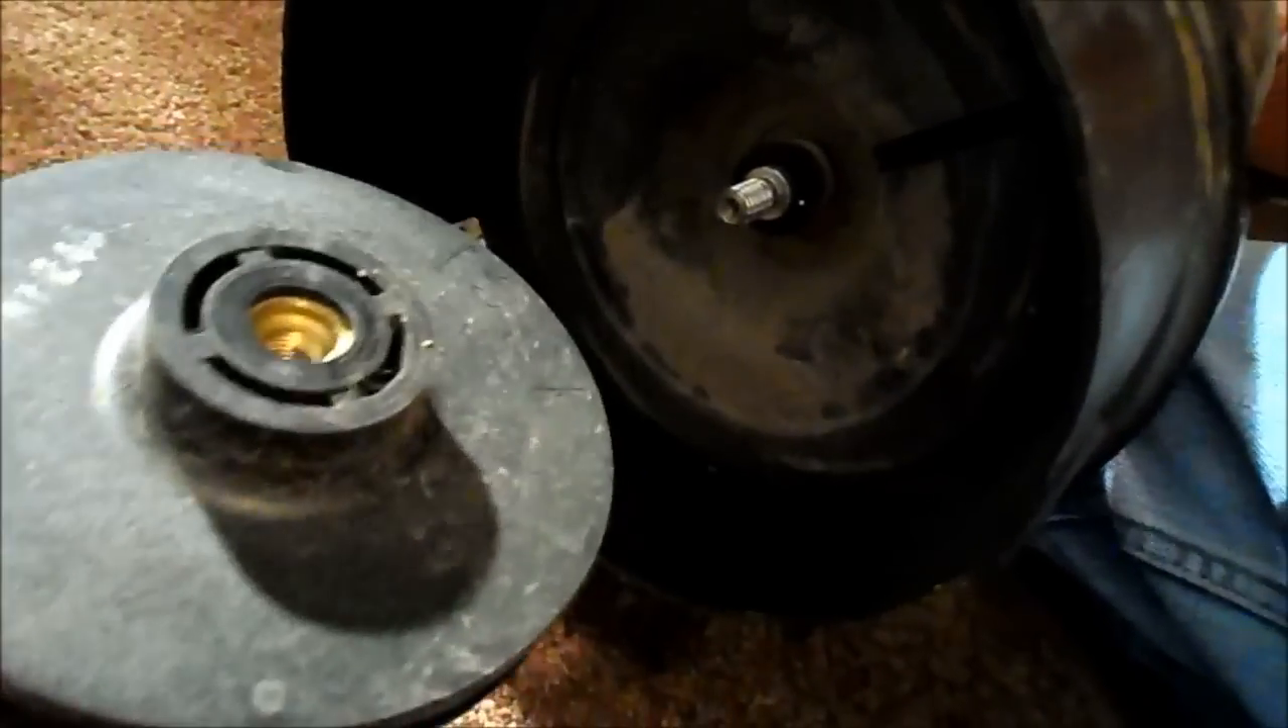And I think I got the impeller off now.